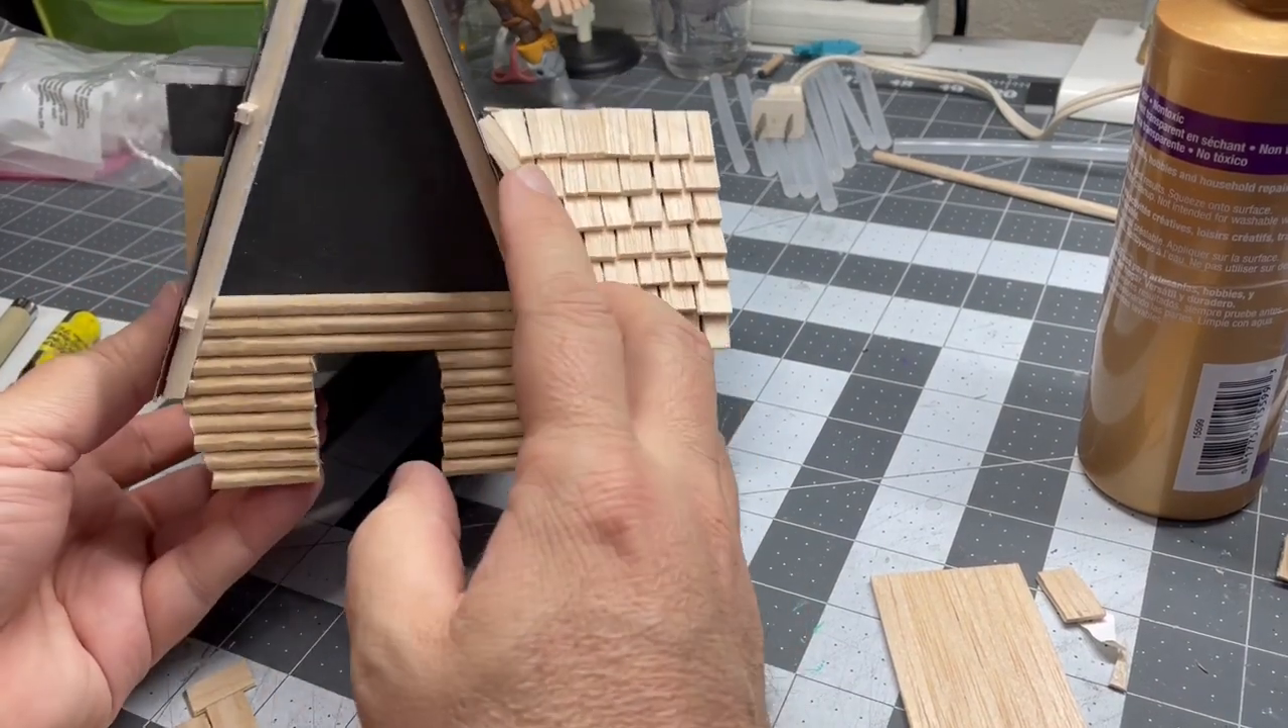Alright, so here's just a quick update of where I'm at. You can see I've got some shingles going here.